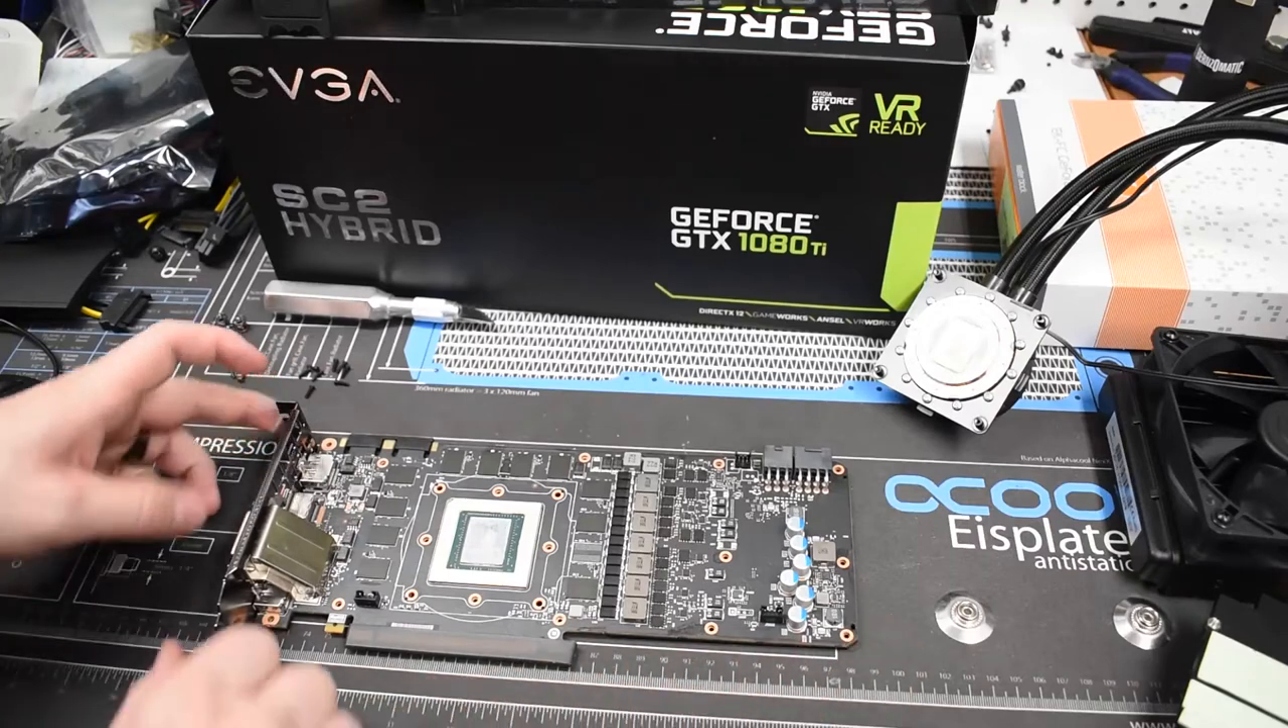And so that is our naked 1080Ti, superclocked, superclocked 2.